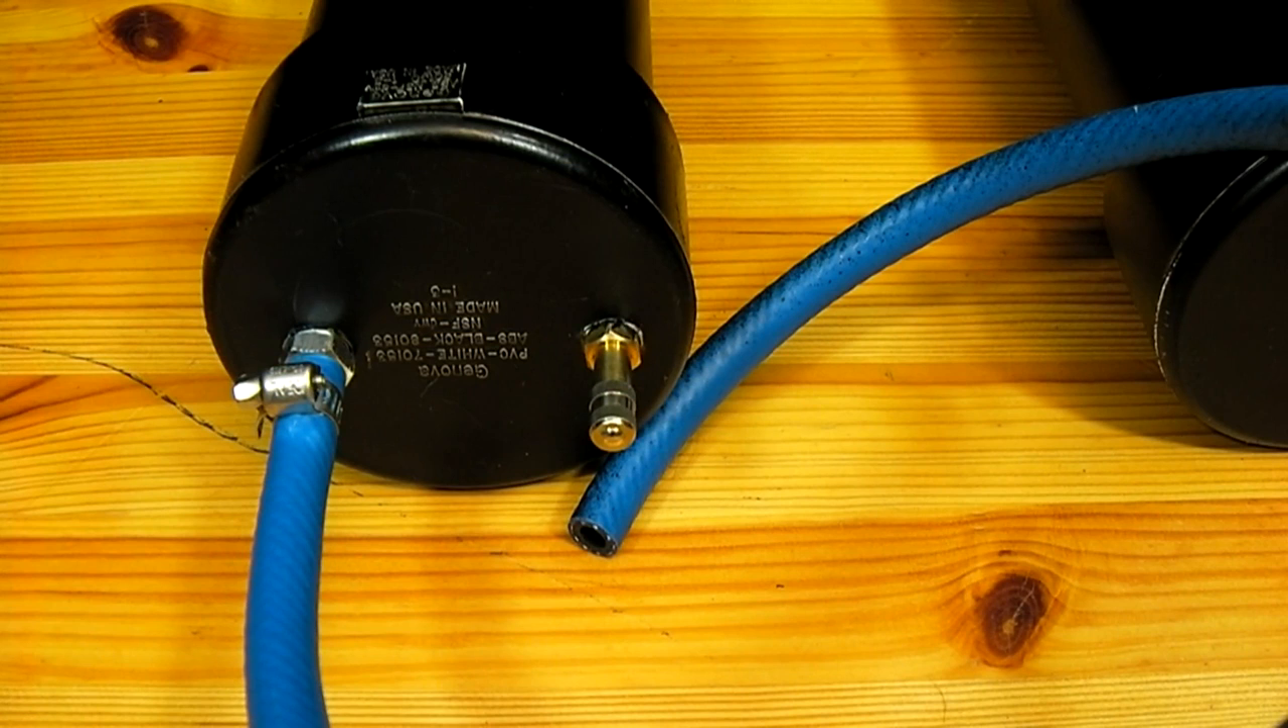Through one of the end caps, you can see I have attached a blue air hose.